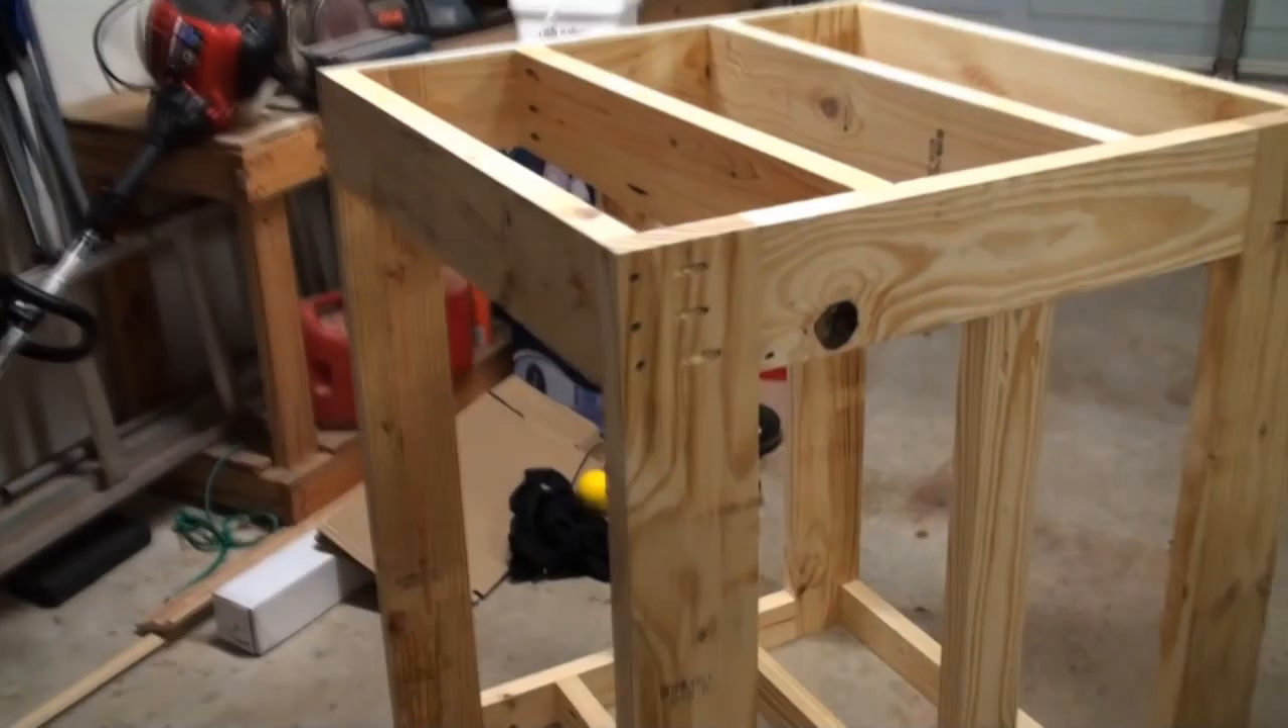All right, here we've got the main structure of the stand done. All we have left to do really is the bottom piece of plywood for the sump and the top piece of plywood to hold the tank.